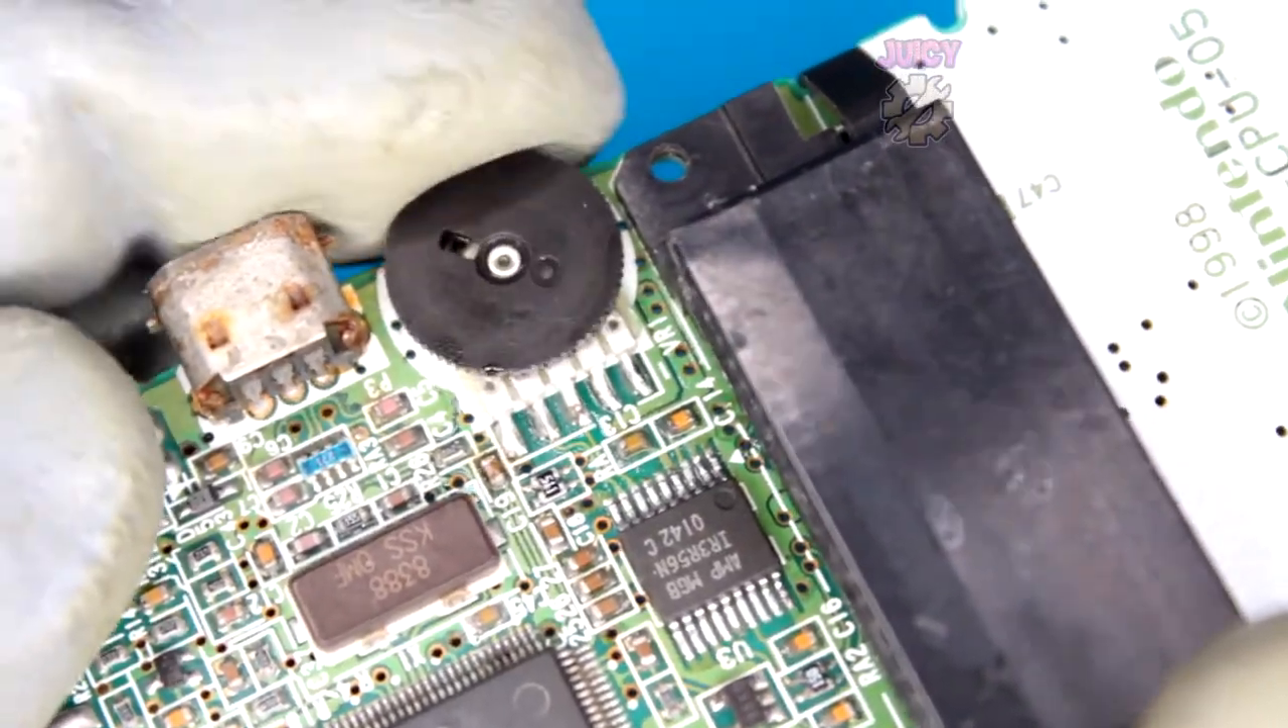And there we go, we have the new volume wheel on board, and it looks a lot better.